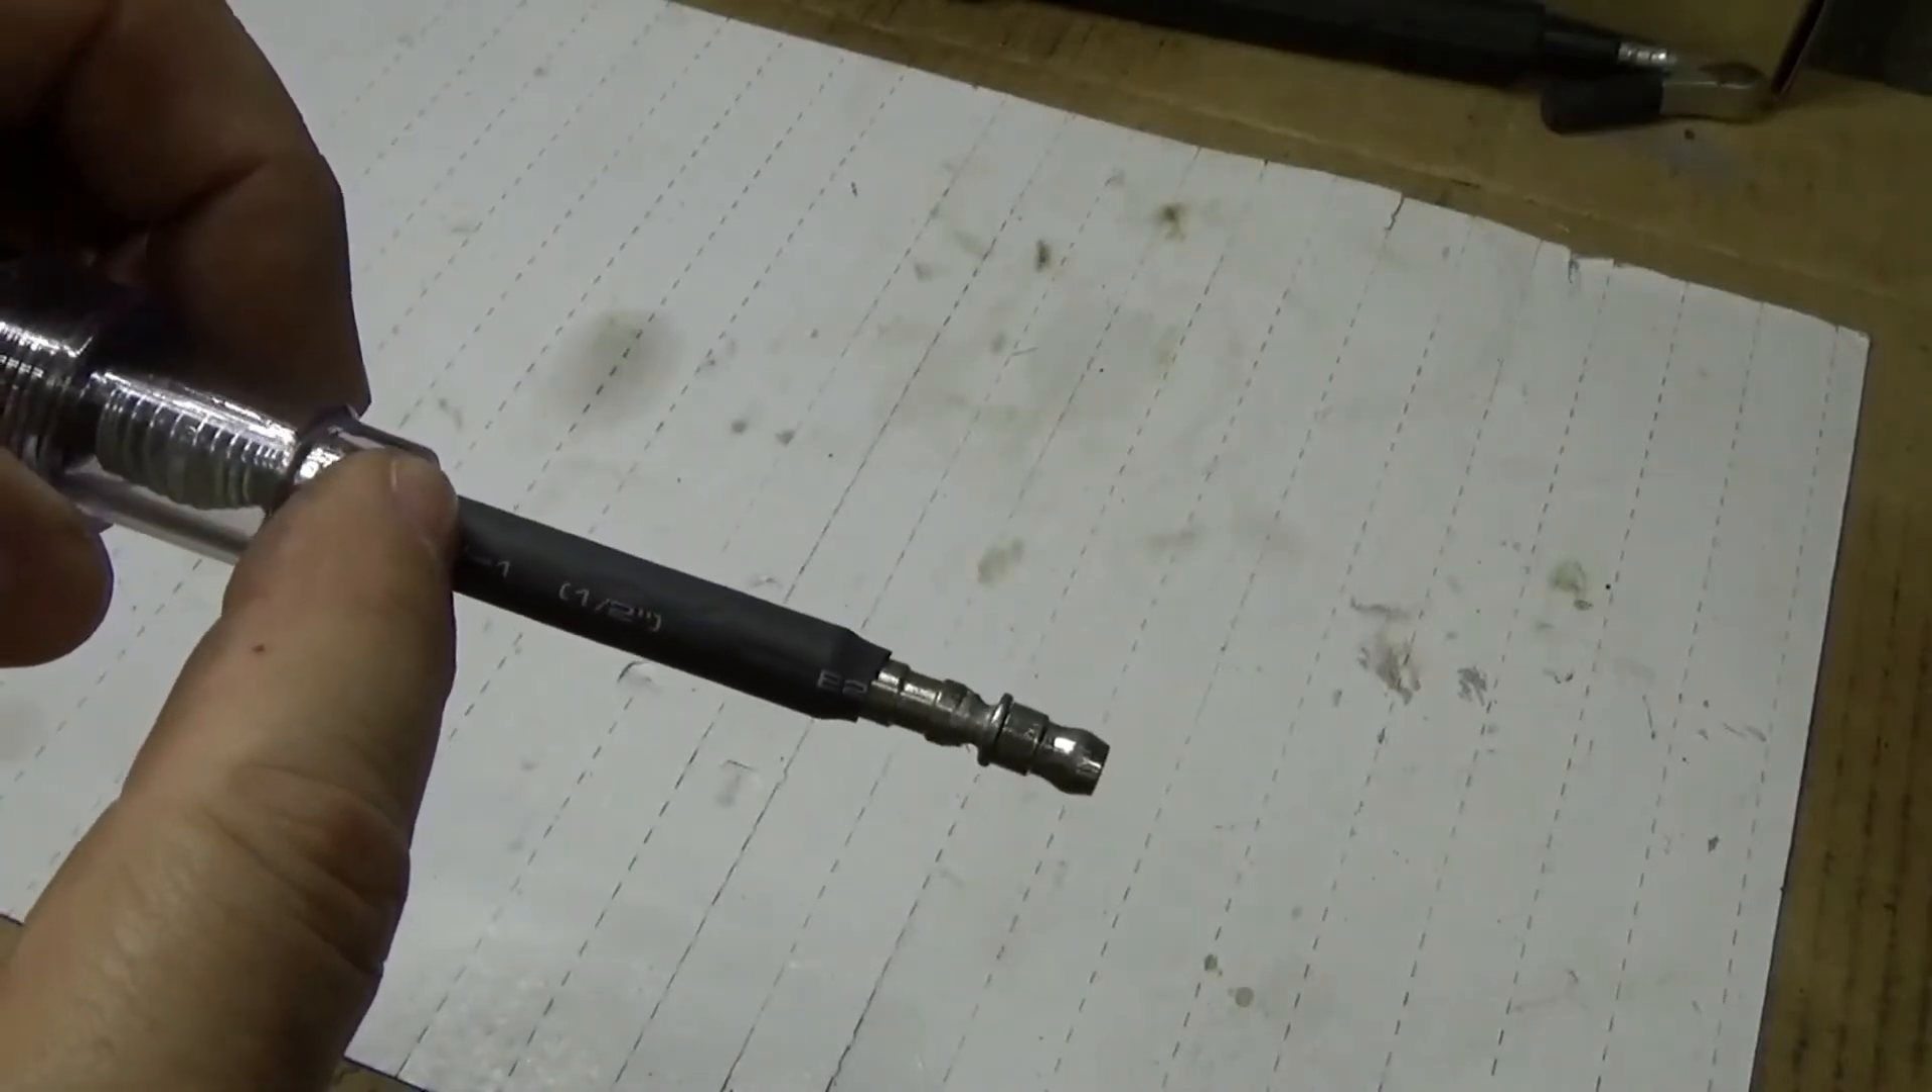Now I also added a piece of heat shrink tubing only because I don't like this long metal shaft that's there.